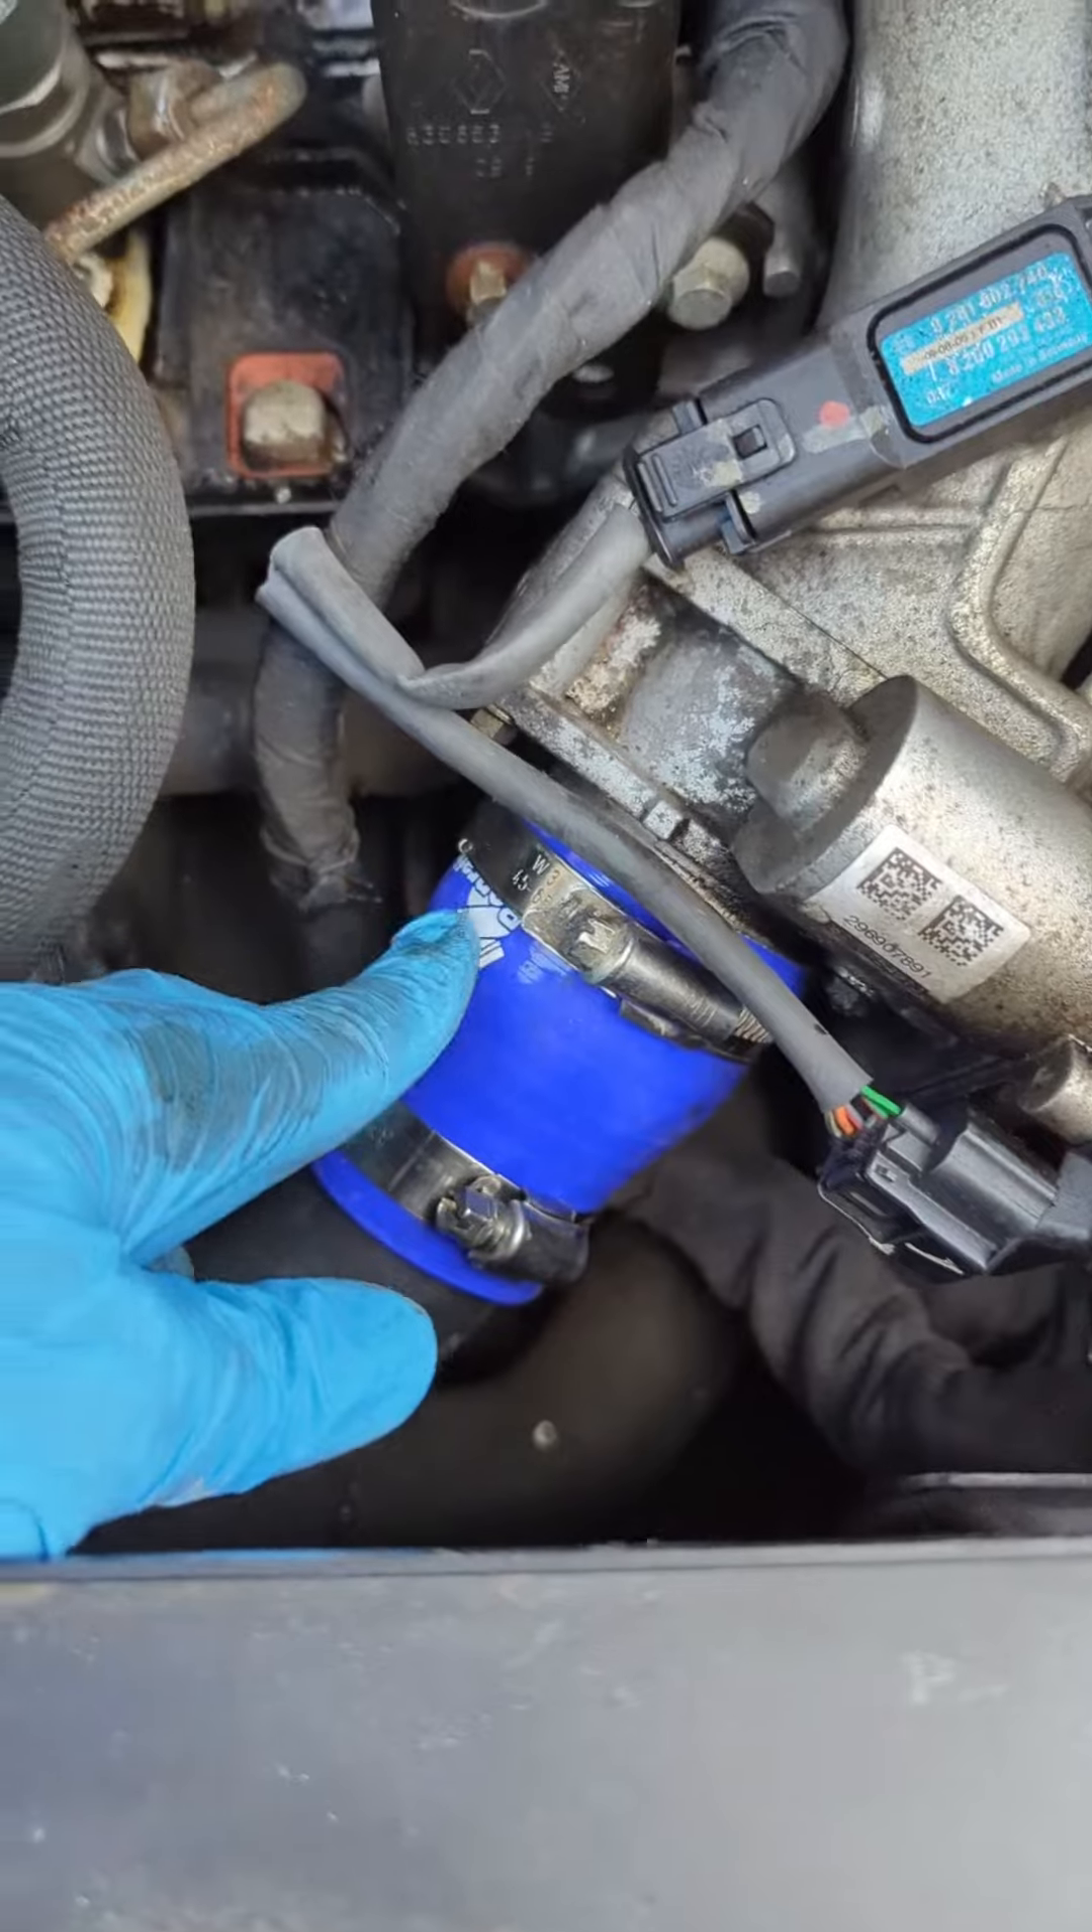Le manchon est installé il est bien serré.